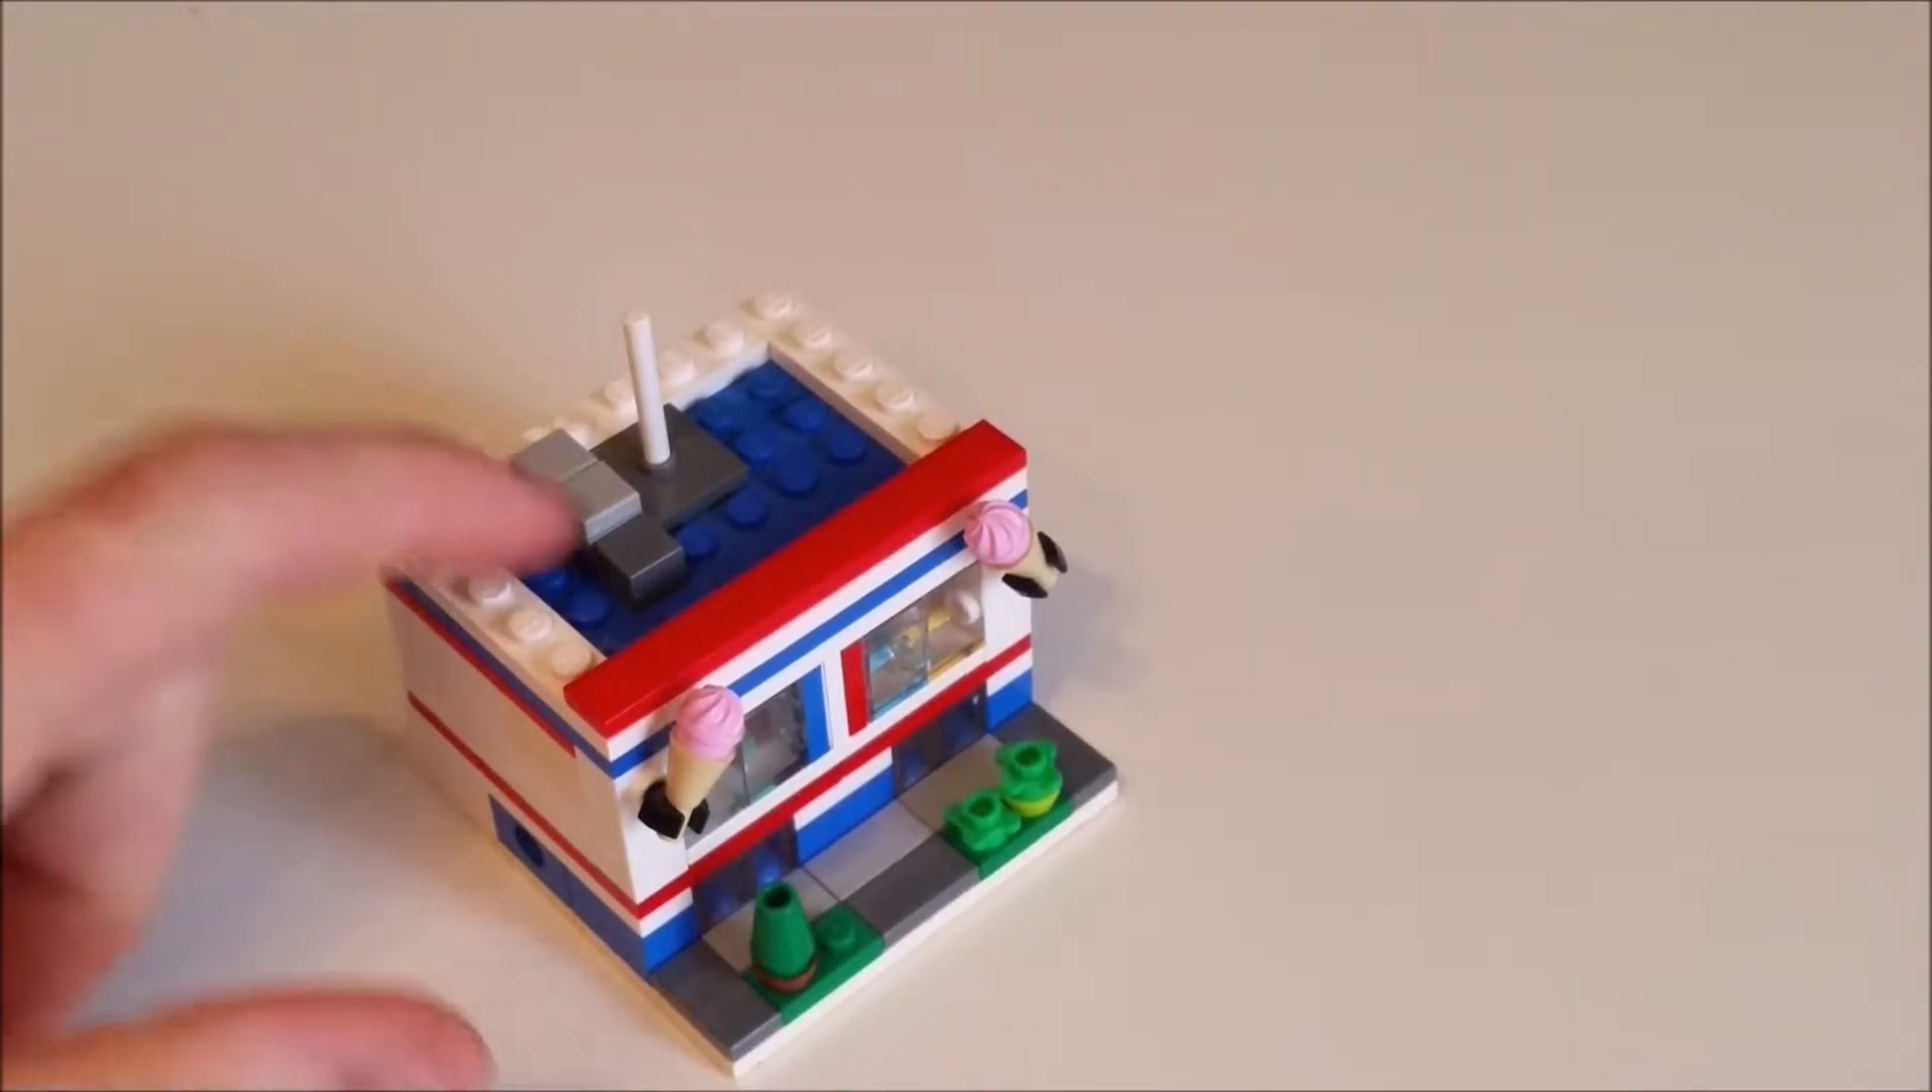There's the roof so there it is all back together.